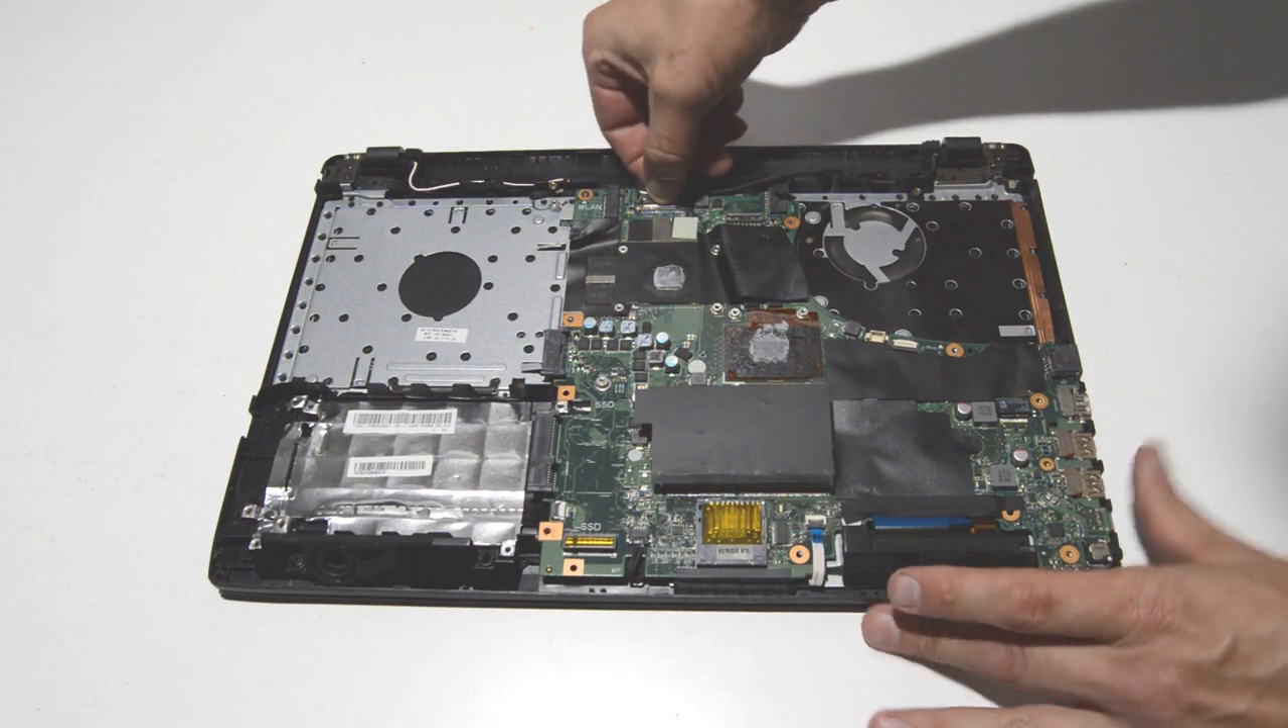All right now we have the motherboard fully exposed.